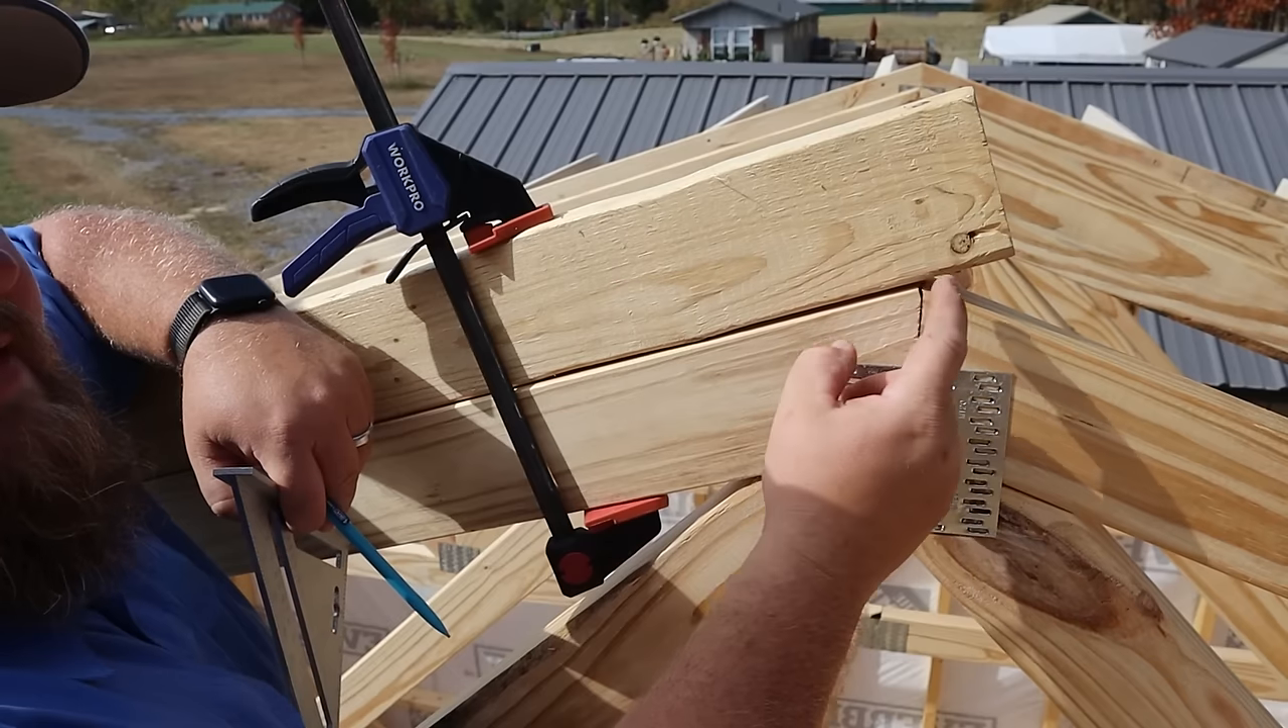This top two by four is clamped in place it is overhanging here.